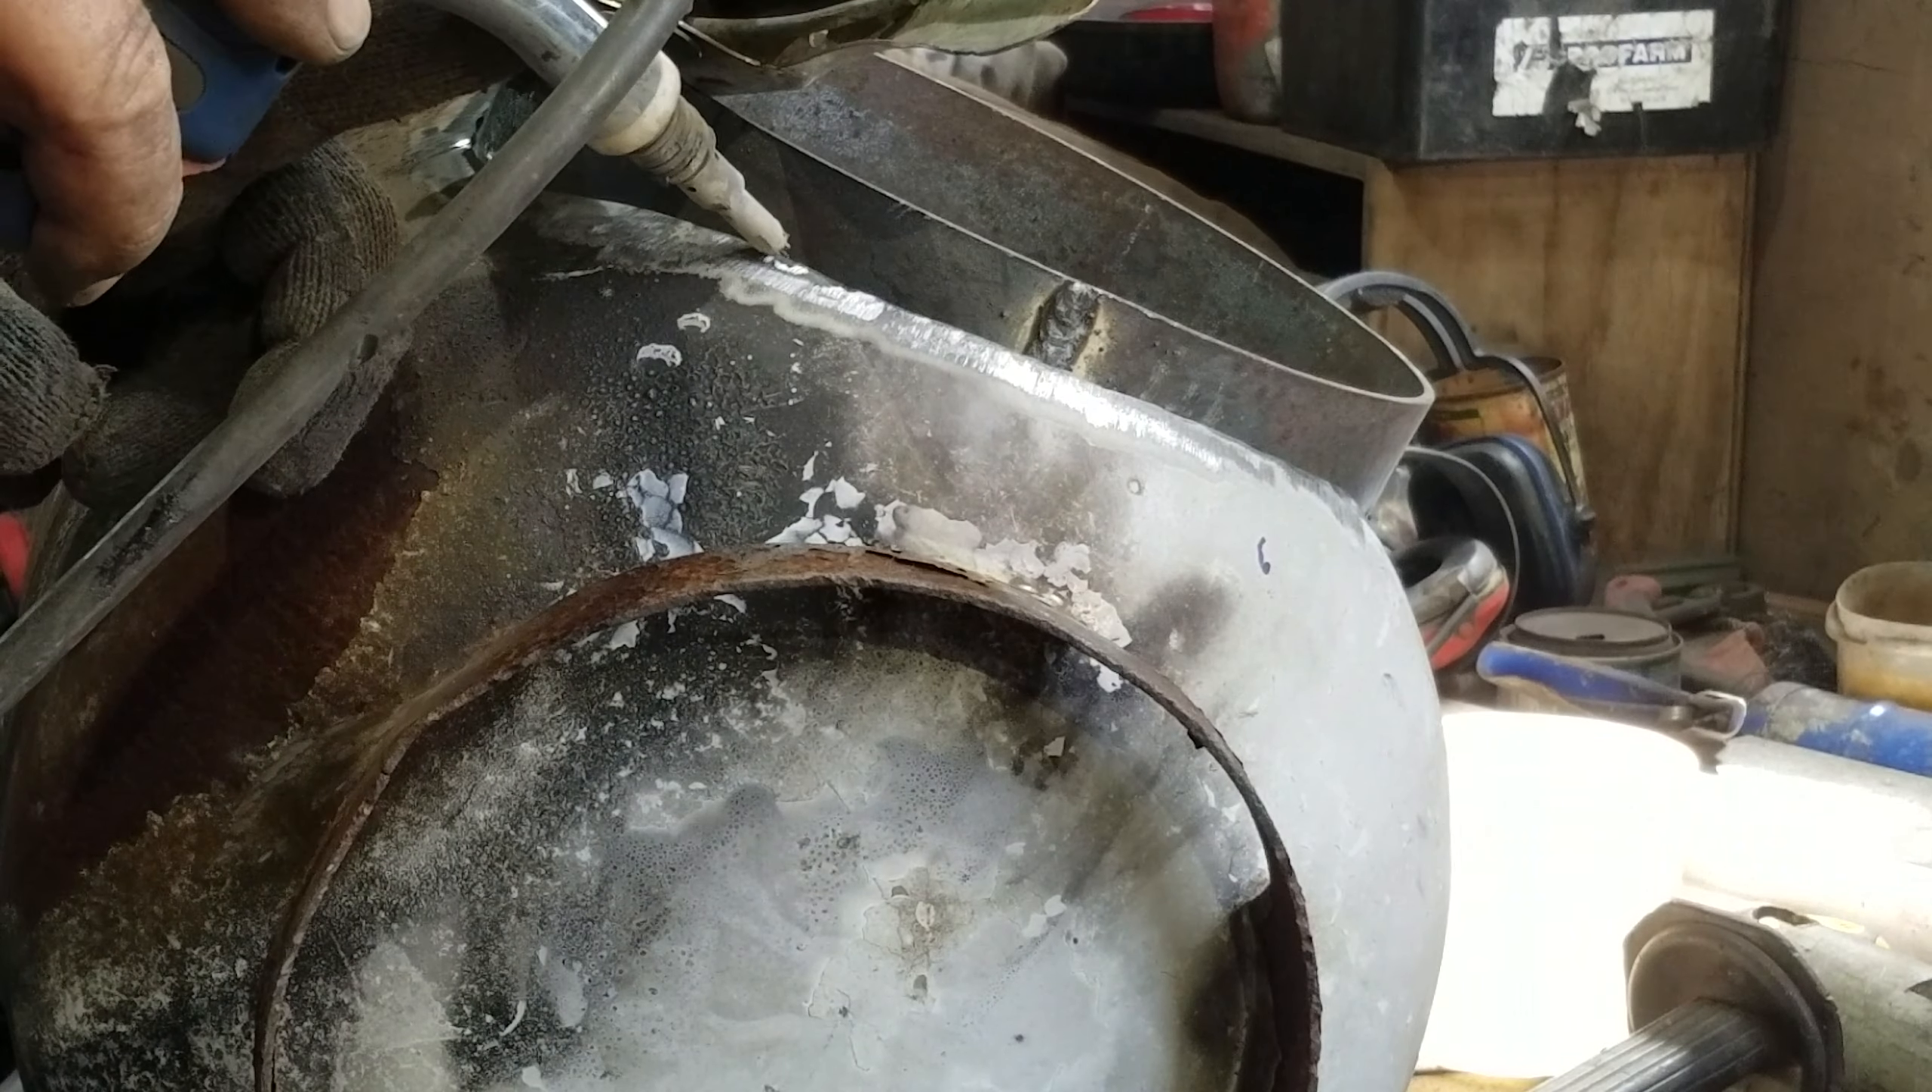Notice that I've still got that scabby old ring on the bottom of the LPG propane cylinder. I'm leaving that there until the job's almost finished.